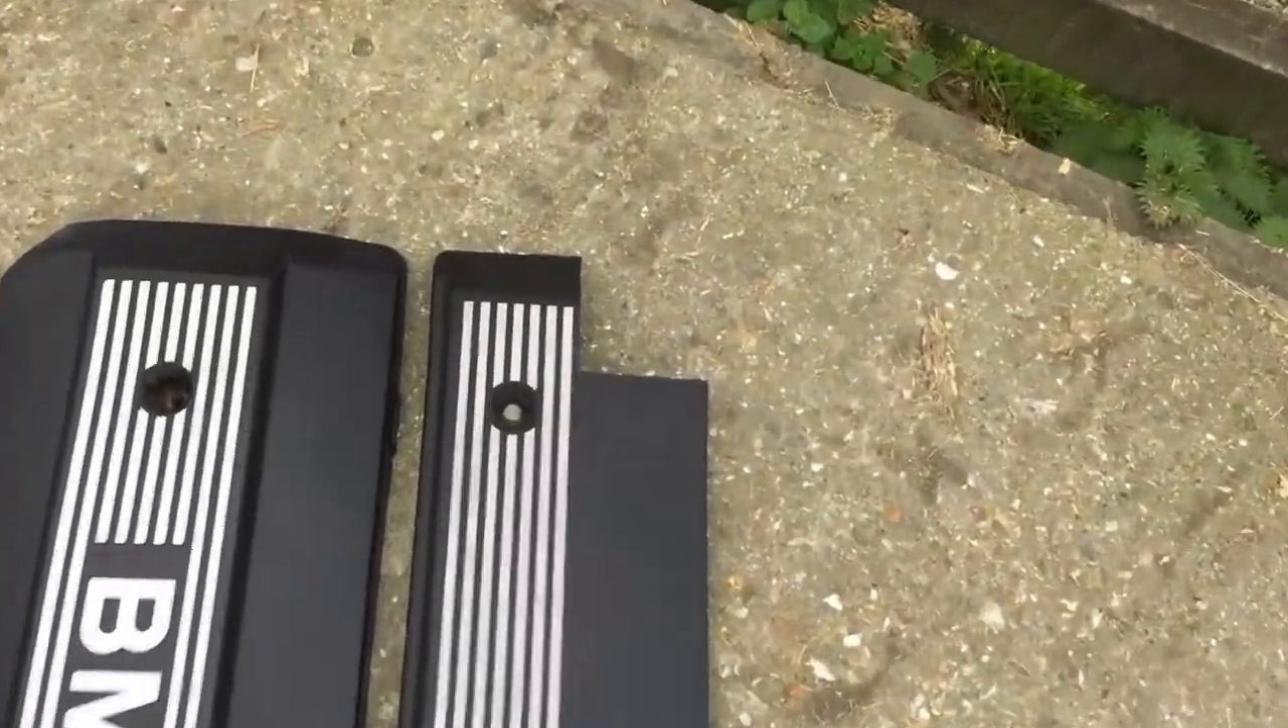Okay so i've got the covers off.